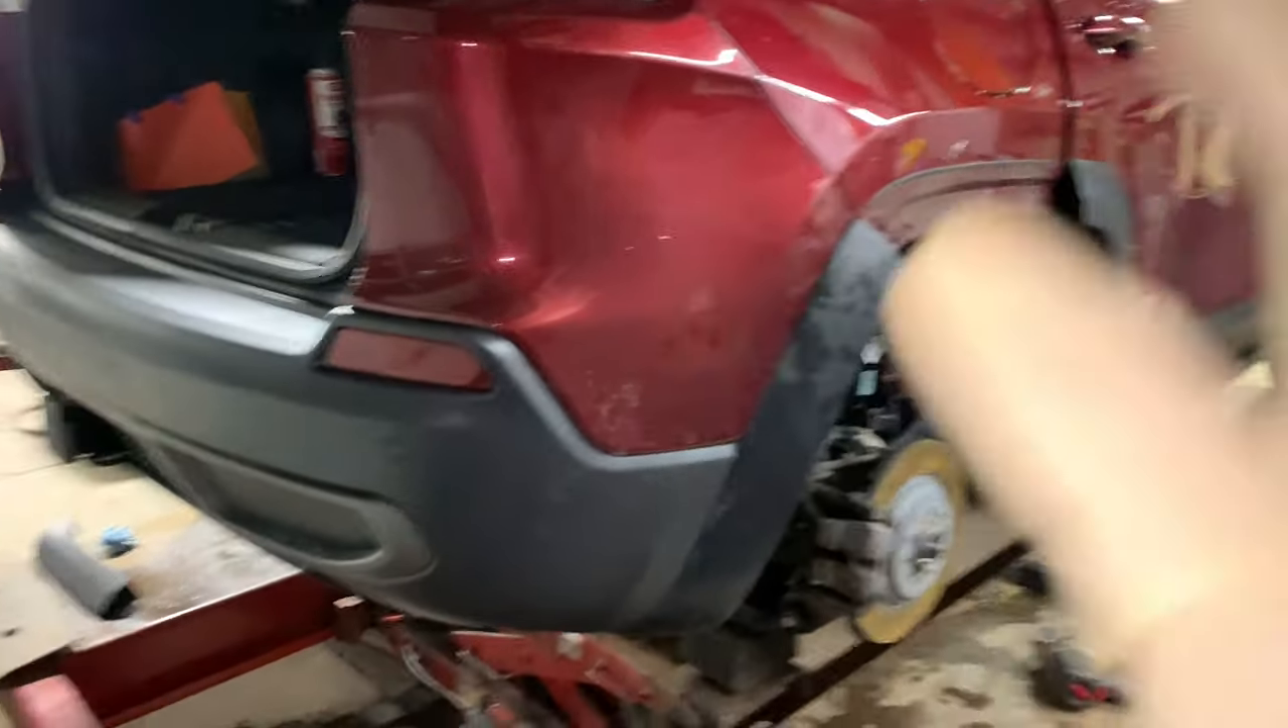So there we have it guys the new bumper is snapped on.